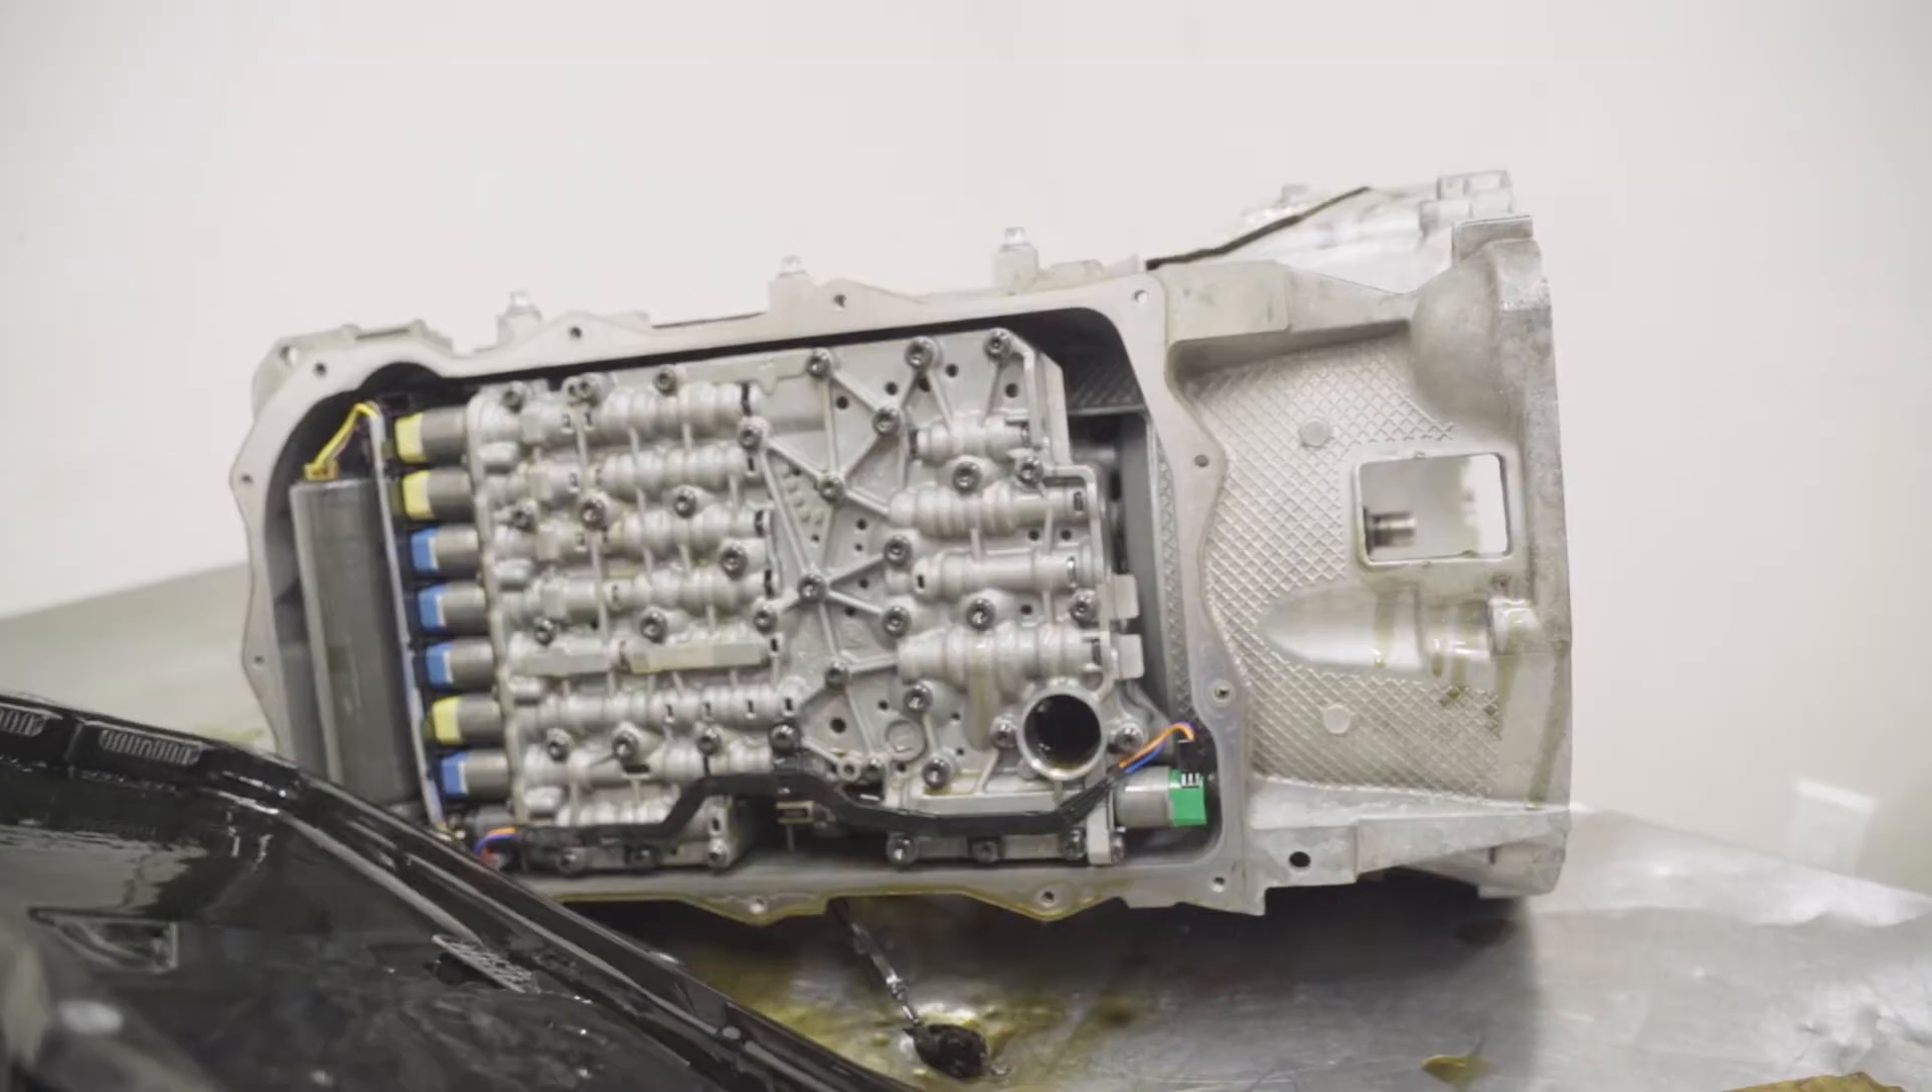We already removed all the screws and just like that, you have access to the transmission inside.